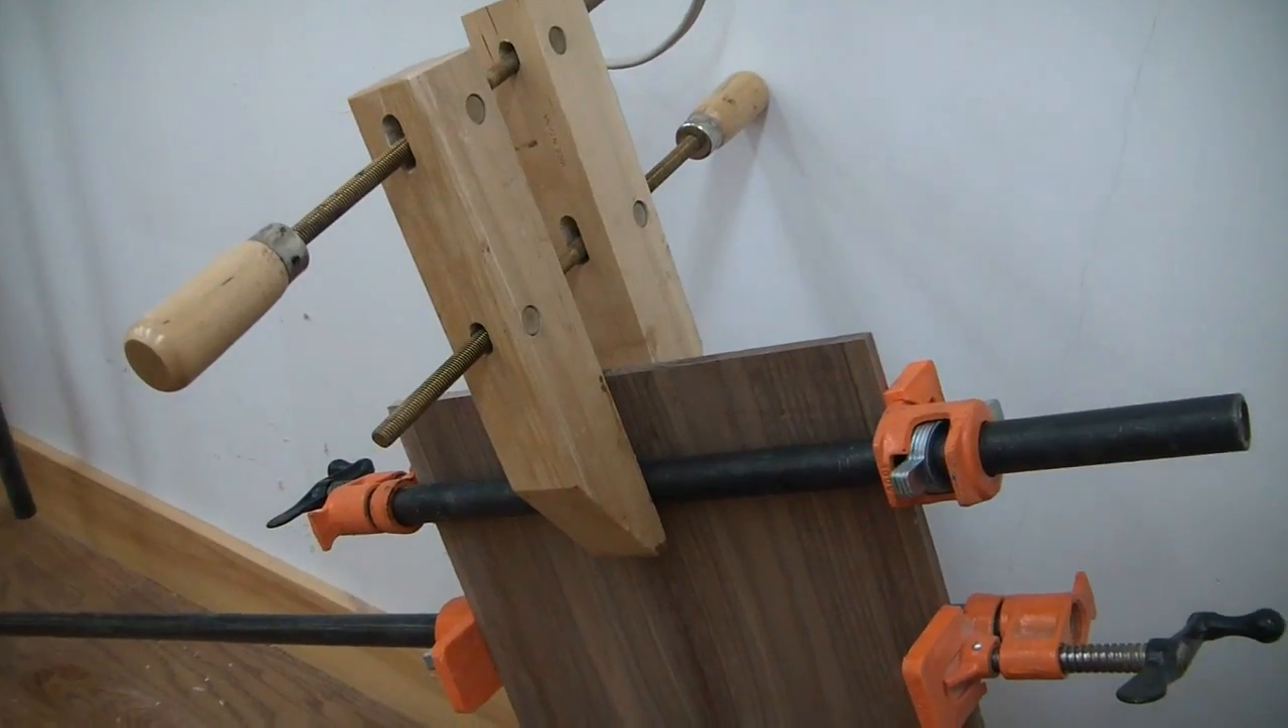I added a few more clamps onto this bottom and also I put these wooden clamps on here because I wanted to make sure that the bottom stays nice and flat while that's gluing up.